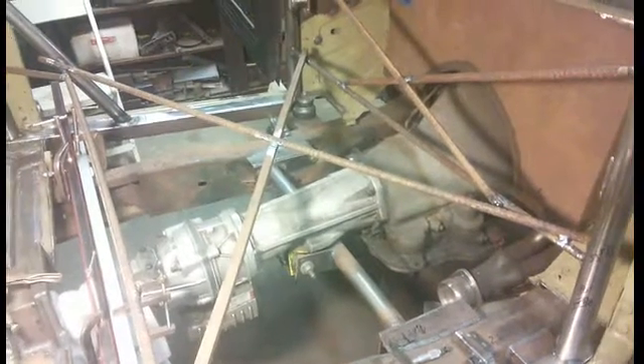So as you can see I added a whole bunch of rebar on this 1946 Dodge roll cage and the reason for that is I'm trying to keep it from racking.